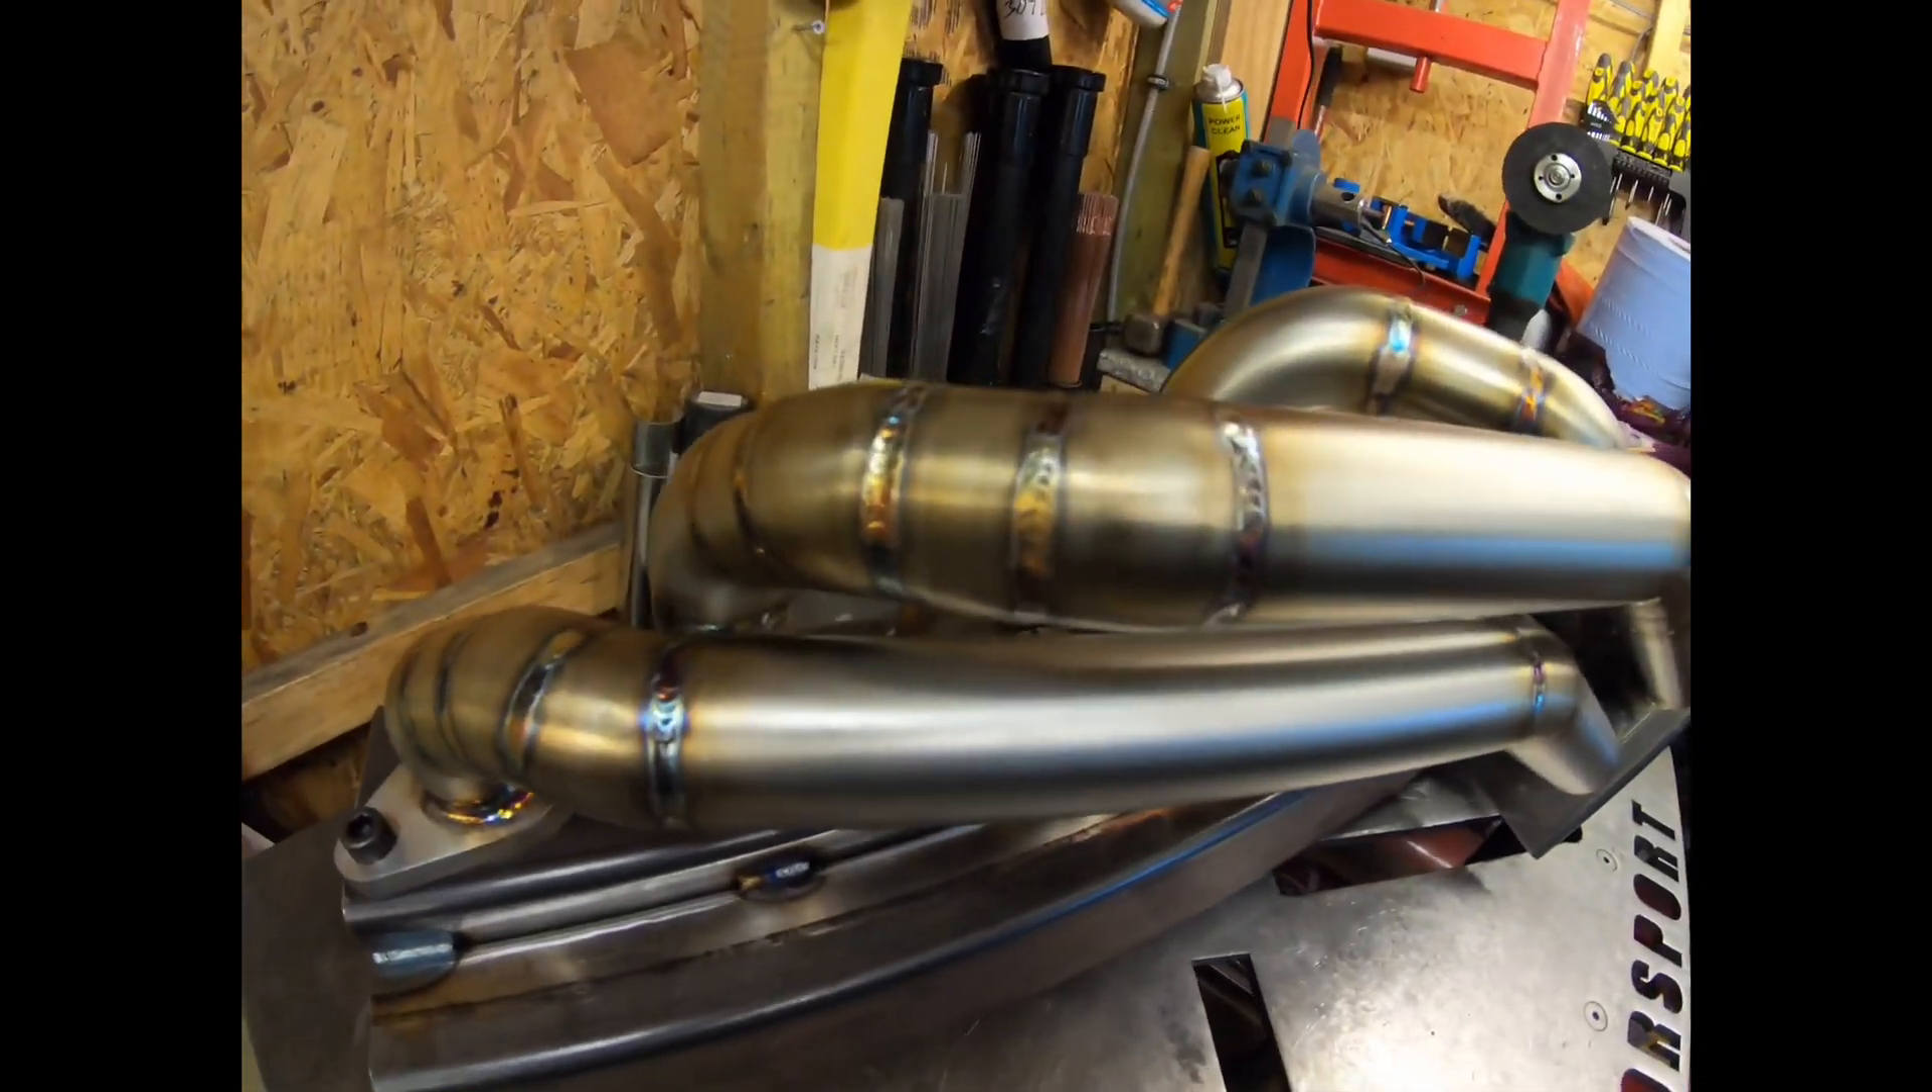This is the manifold that we've welded up, all completed.